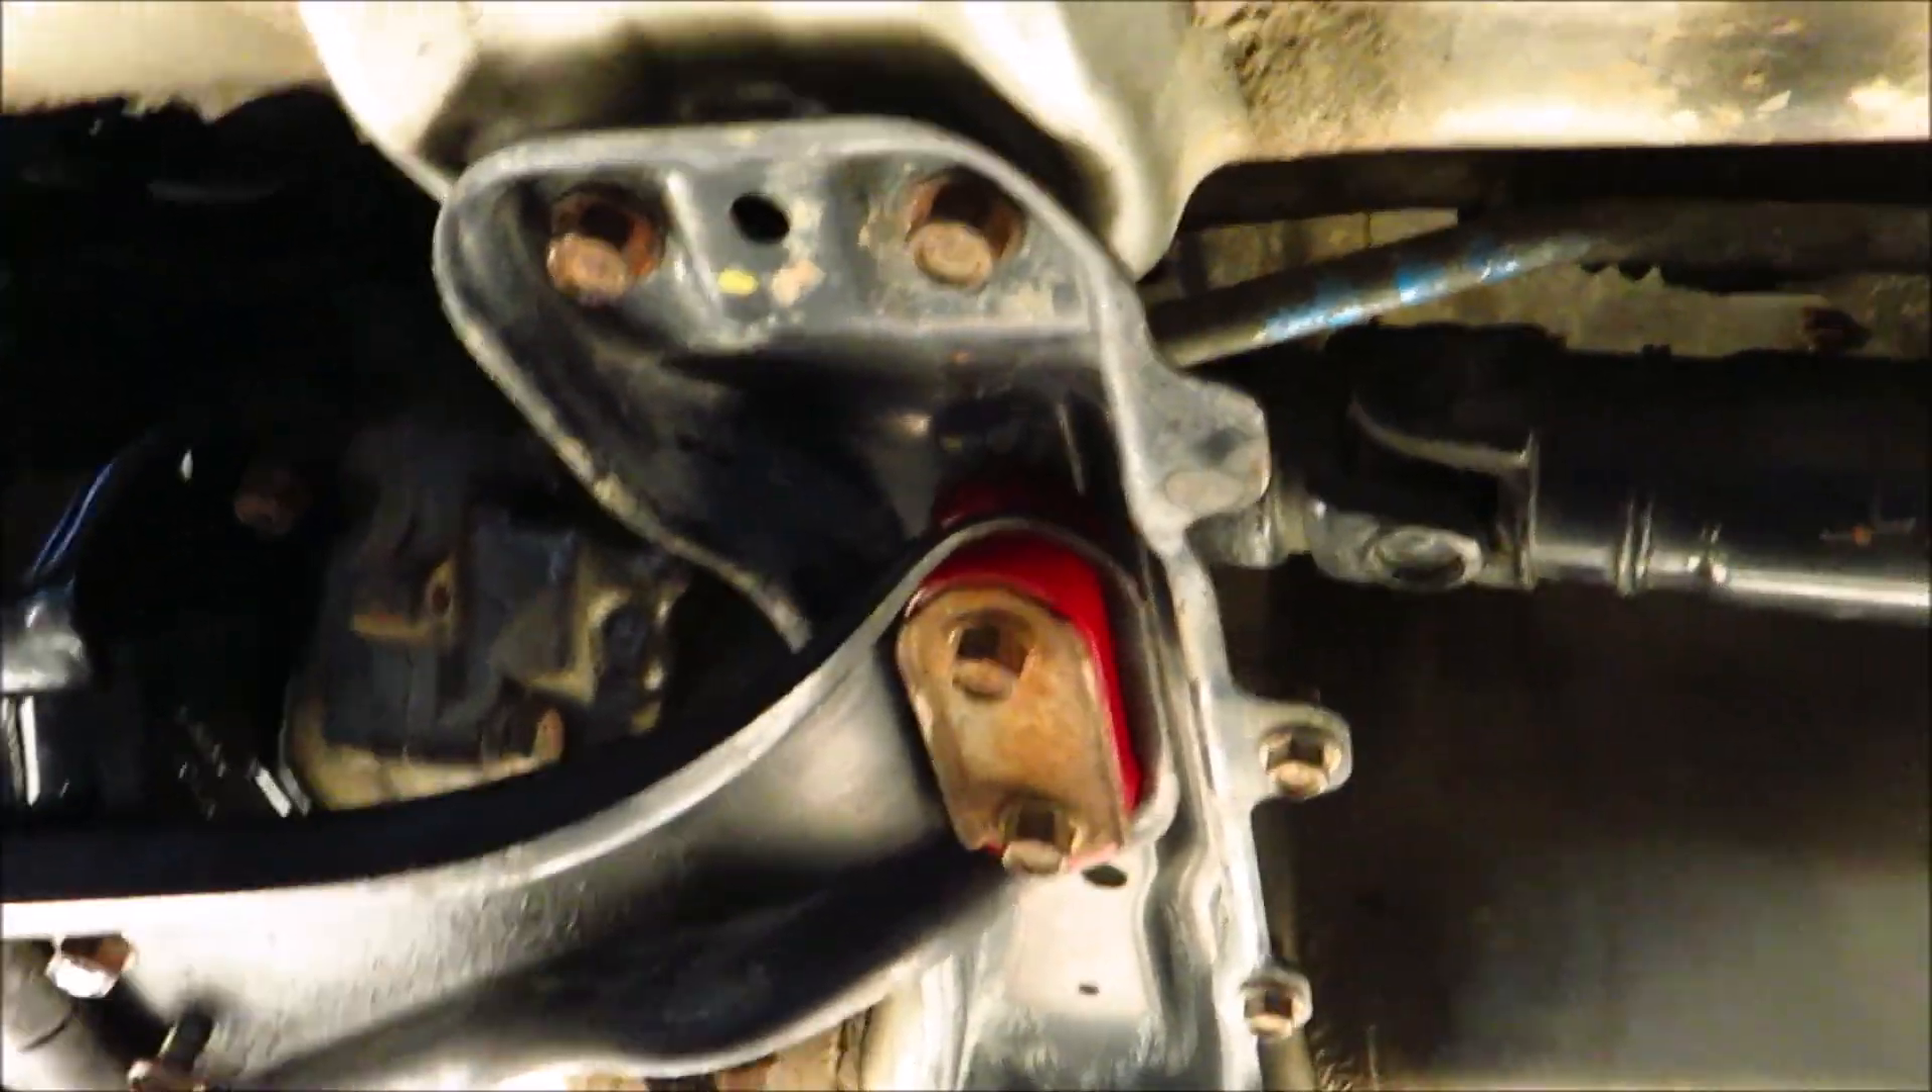So looking underneath, you can see the new bushings for the crossmember.